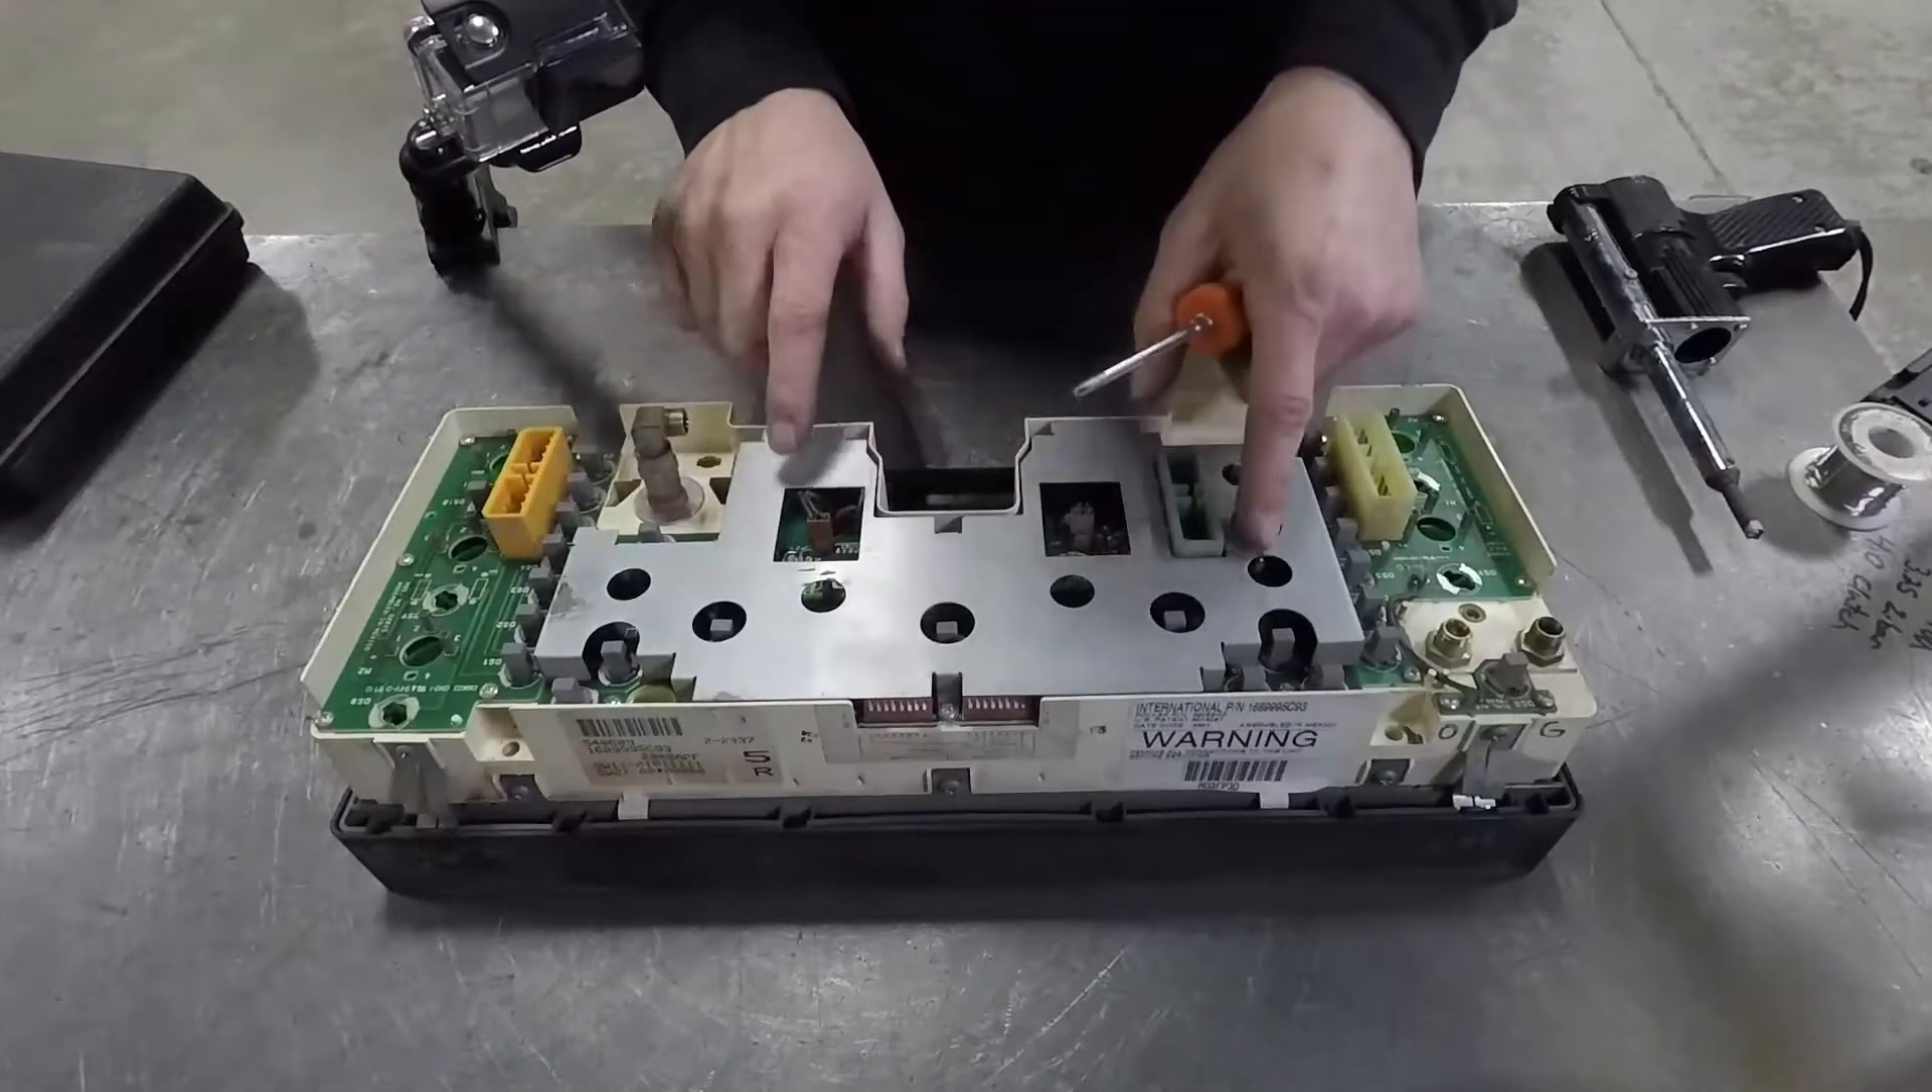Okay so we got our gauge cluster out the truck we got it over here in the bench.